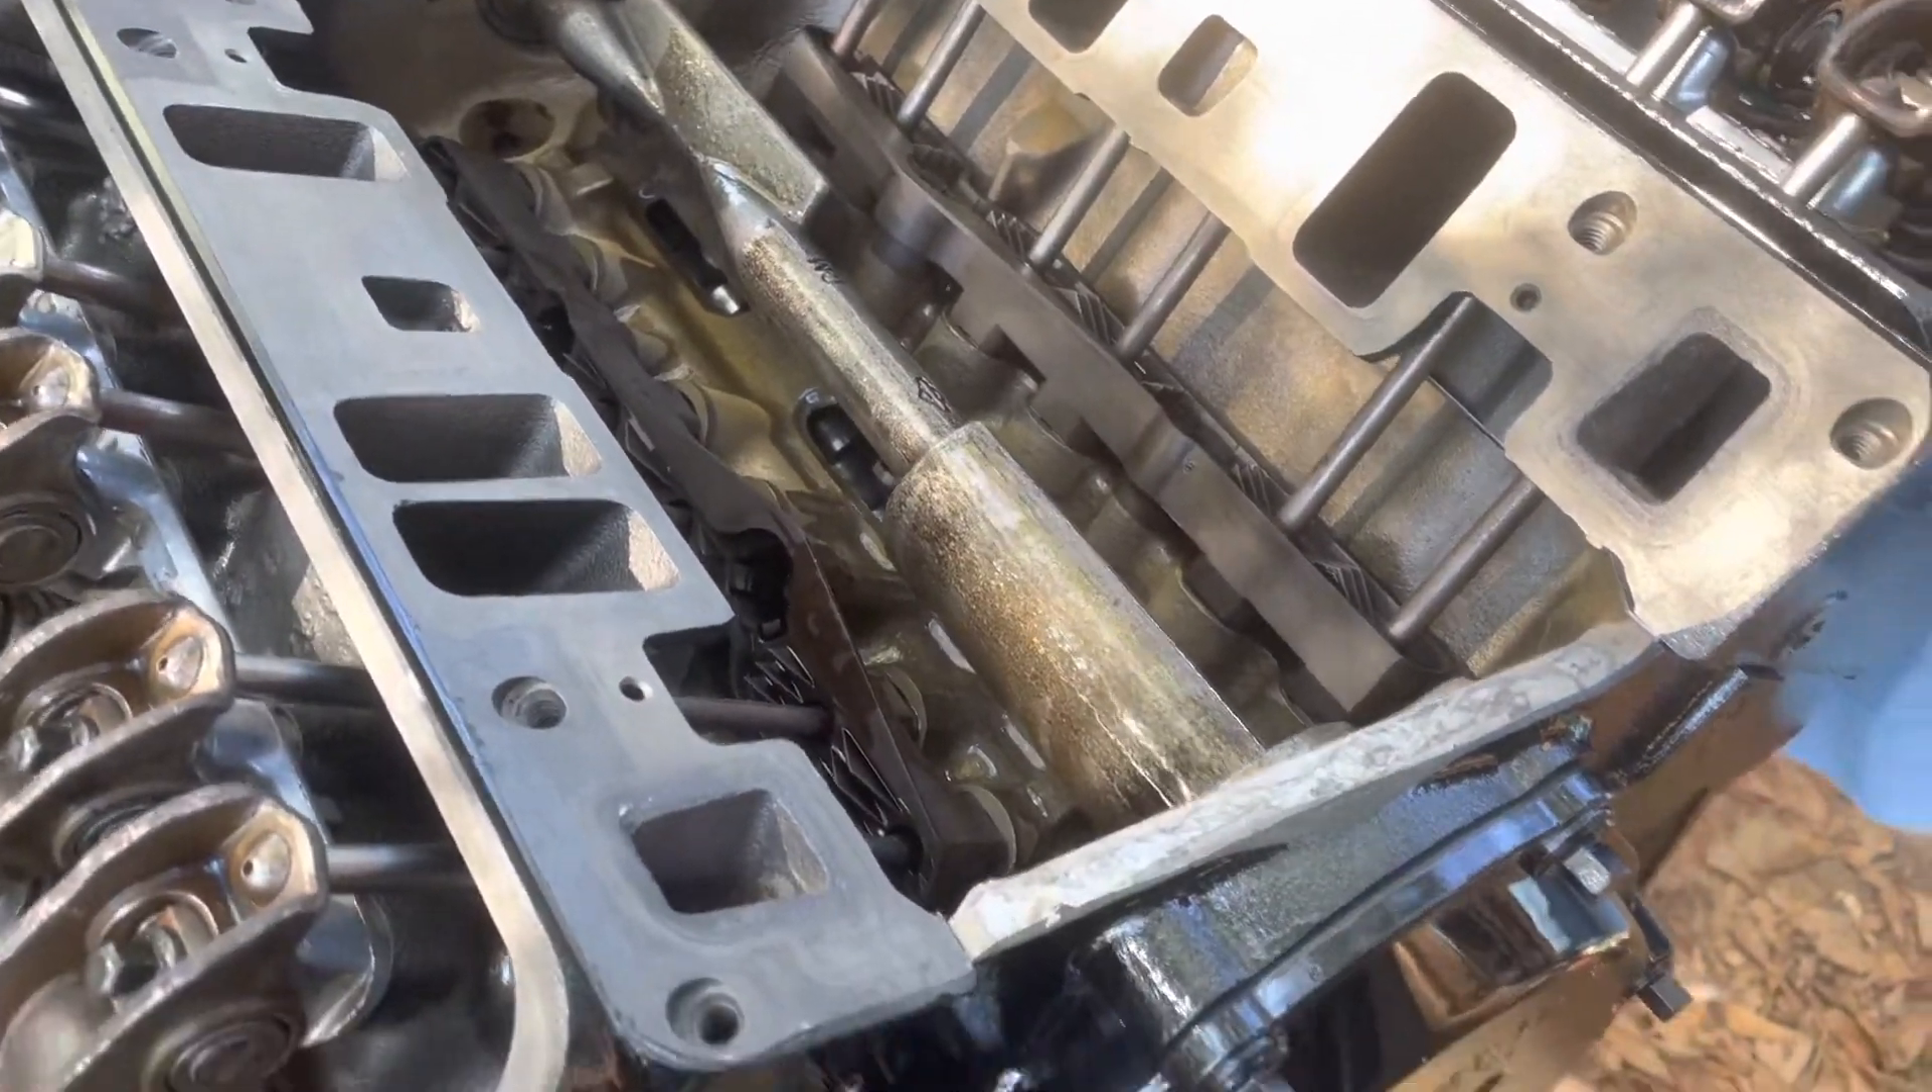I've already poured oil inside this valley. I have not put the intake manifold on because if I do have a bad lifter, I want to be able to get to it and replace it.